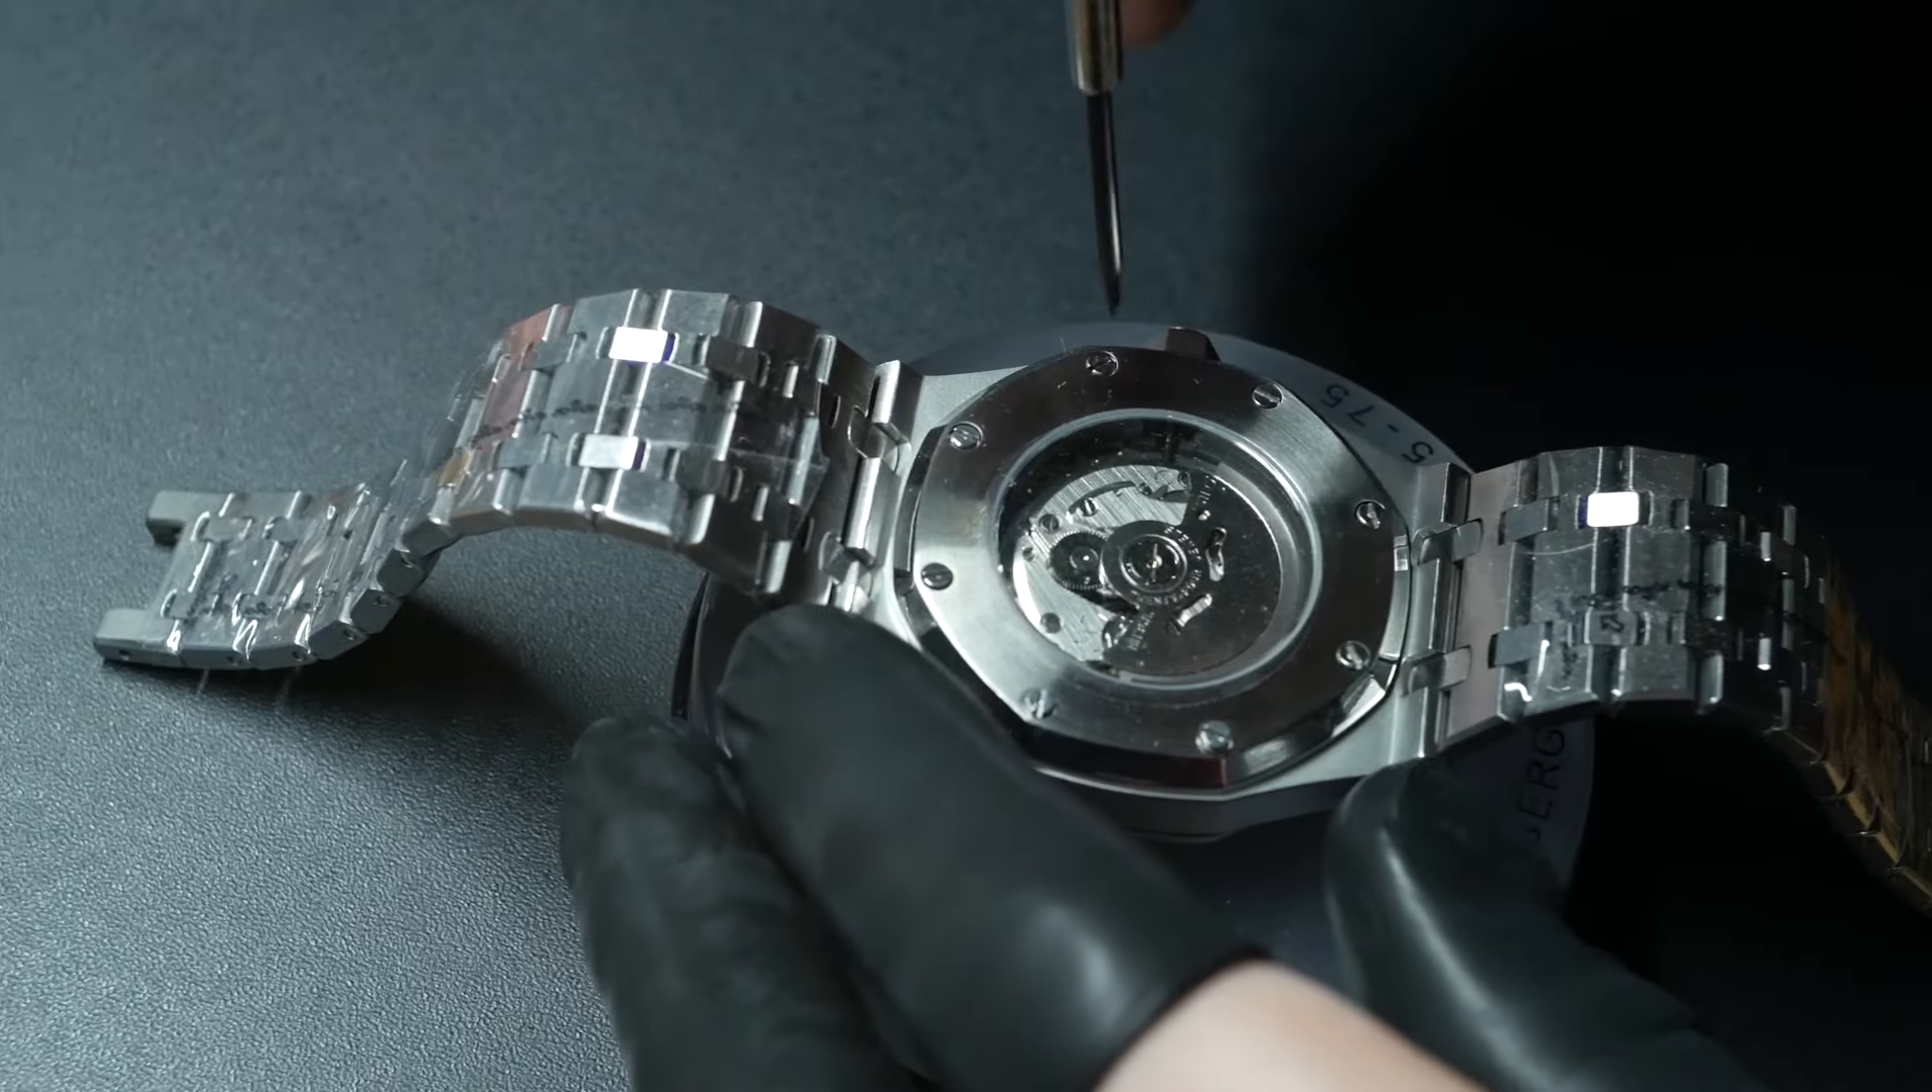Donc, là, j'ai mis le fond de boîtier.